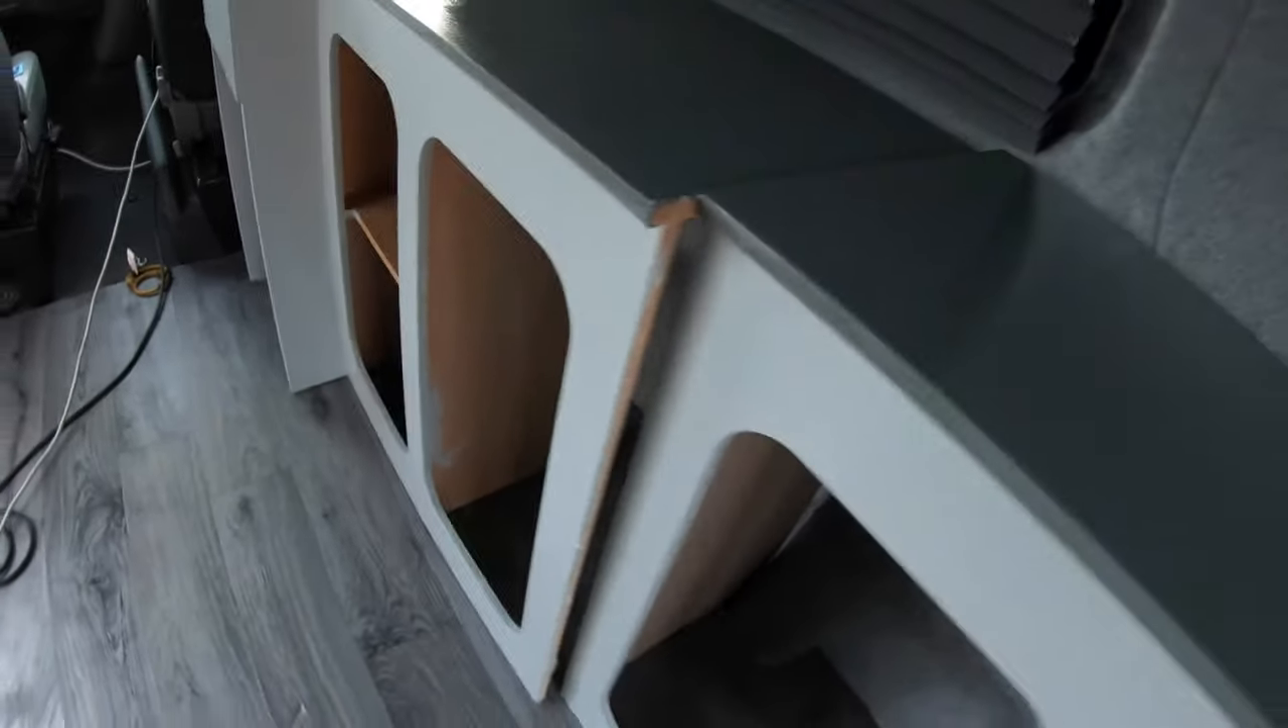And yes I've still got my doors to fit on.